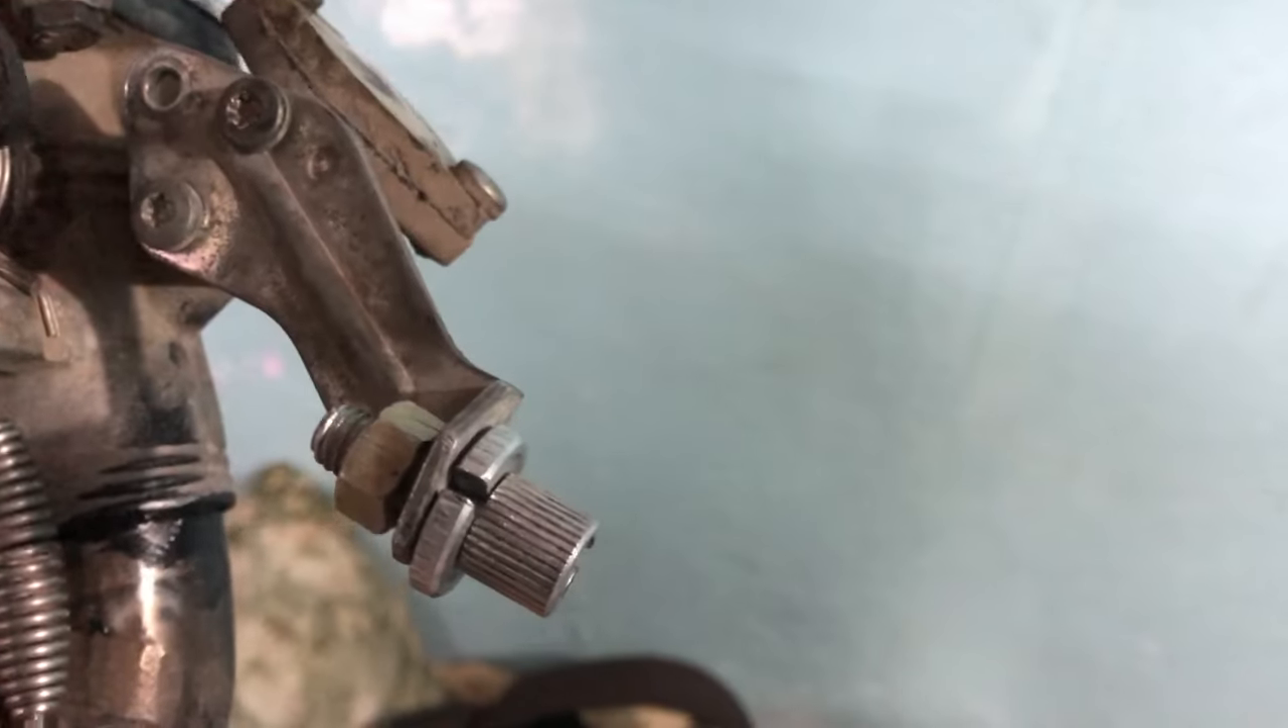यहां पर मैंने एक एजस्टिमेंट के लिए भी स्कुरू लगा दिया हूं।